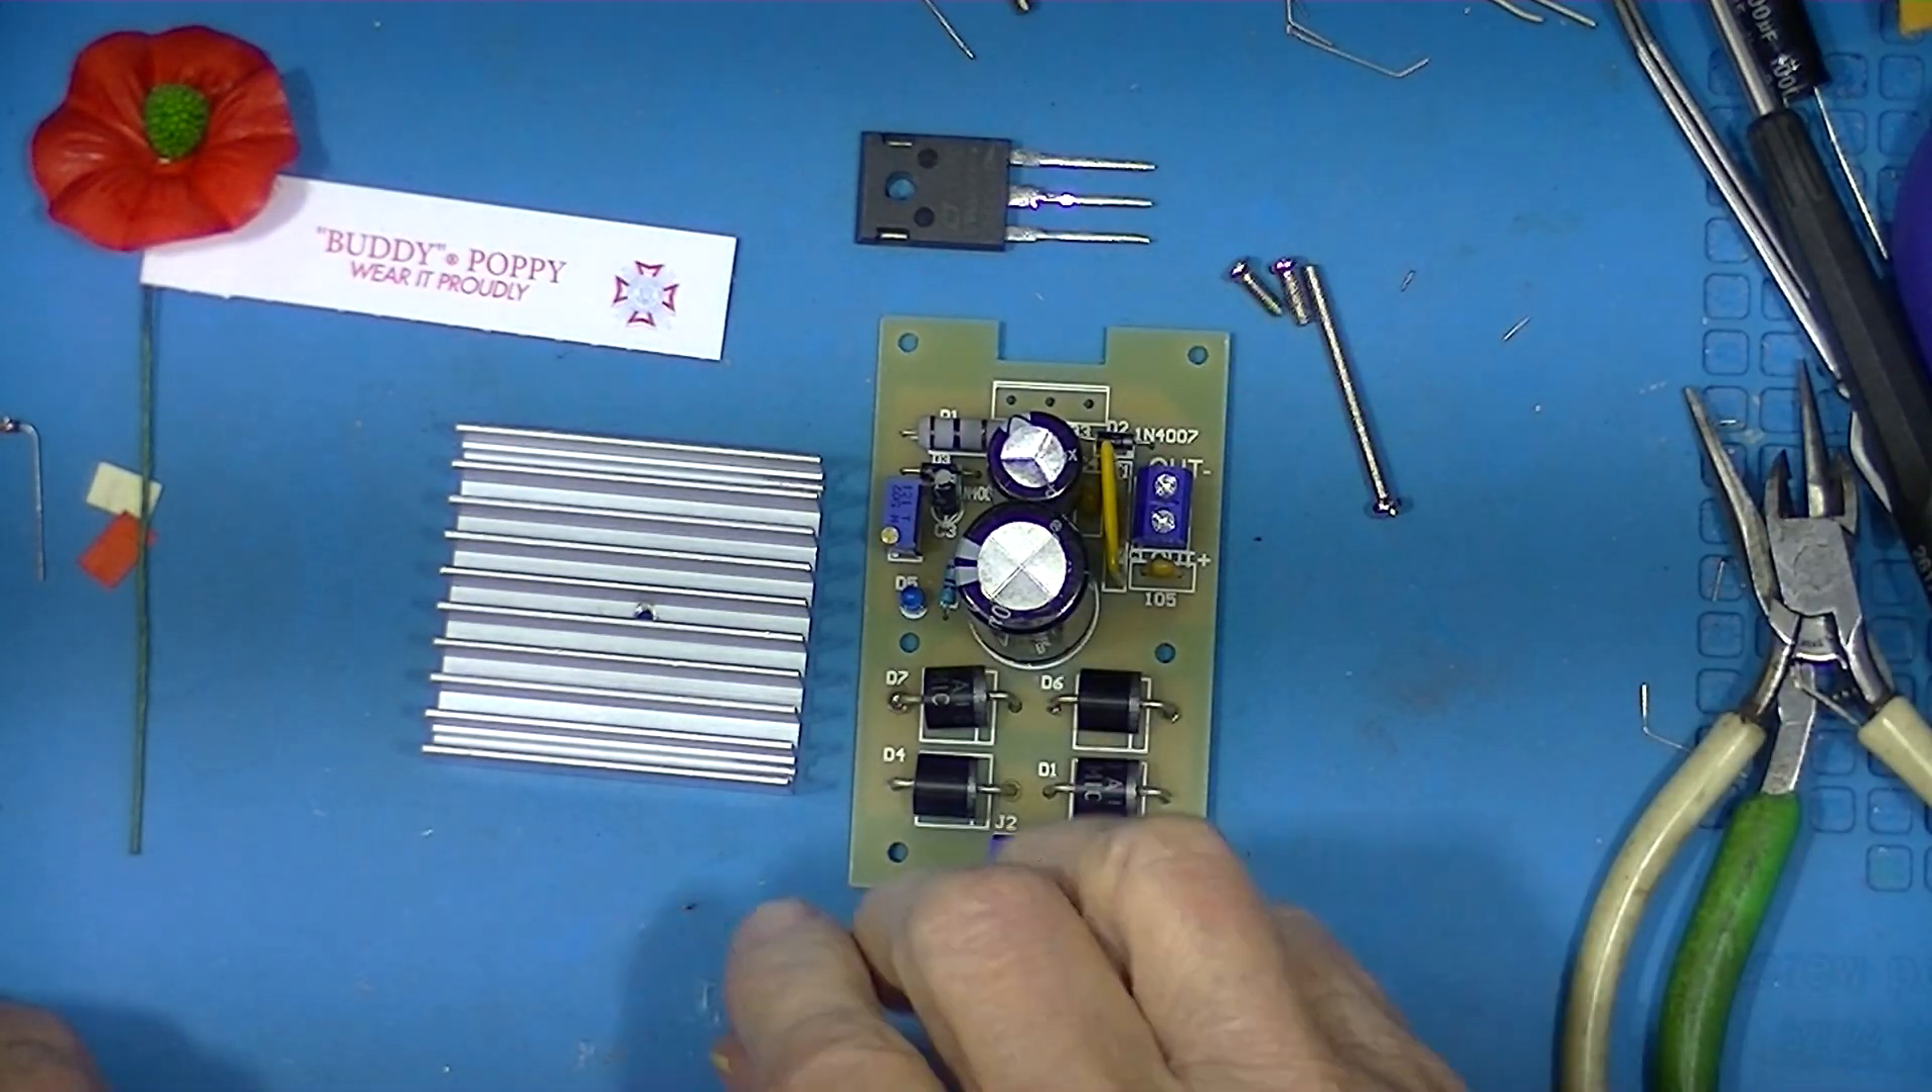I've installed everything on this little circuit board except for the three terminal regulator and the heat sink.